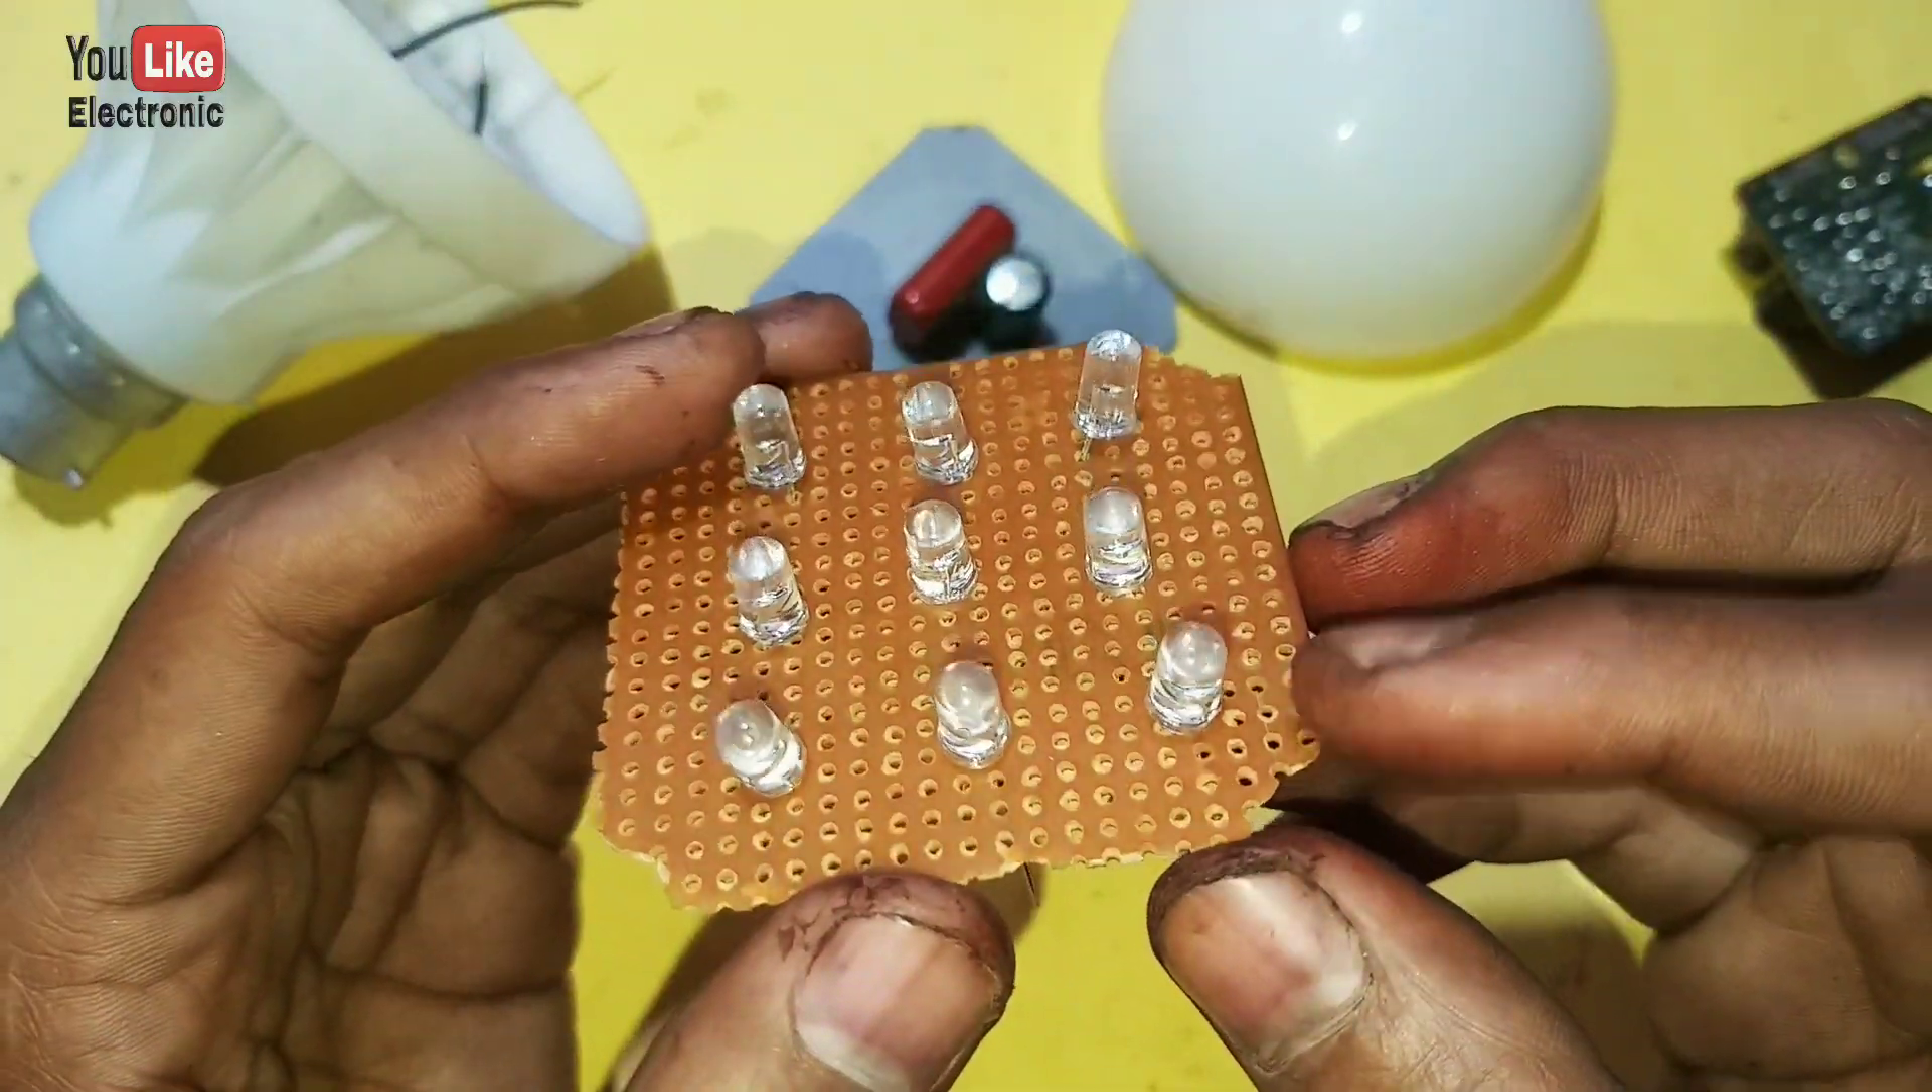इस तरीका से LED को लगा लेना दोस्तों जैसा कि देख सकते हैं मैंने यहां पर 9 LED यूज किया है।